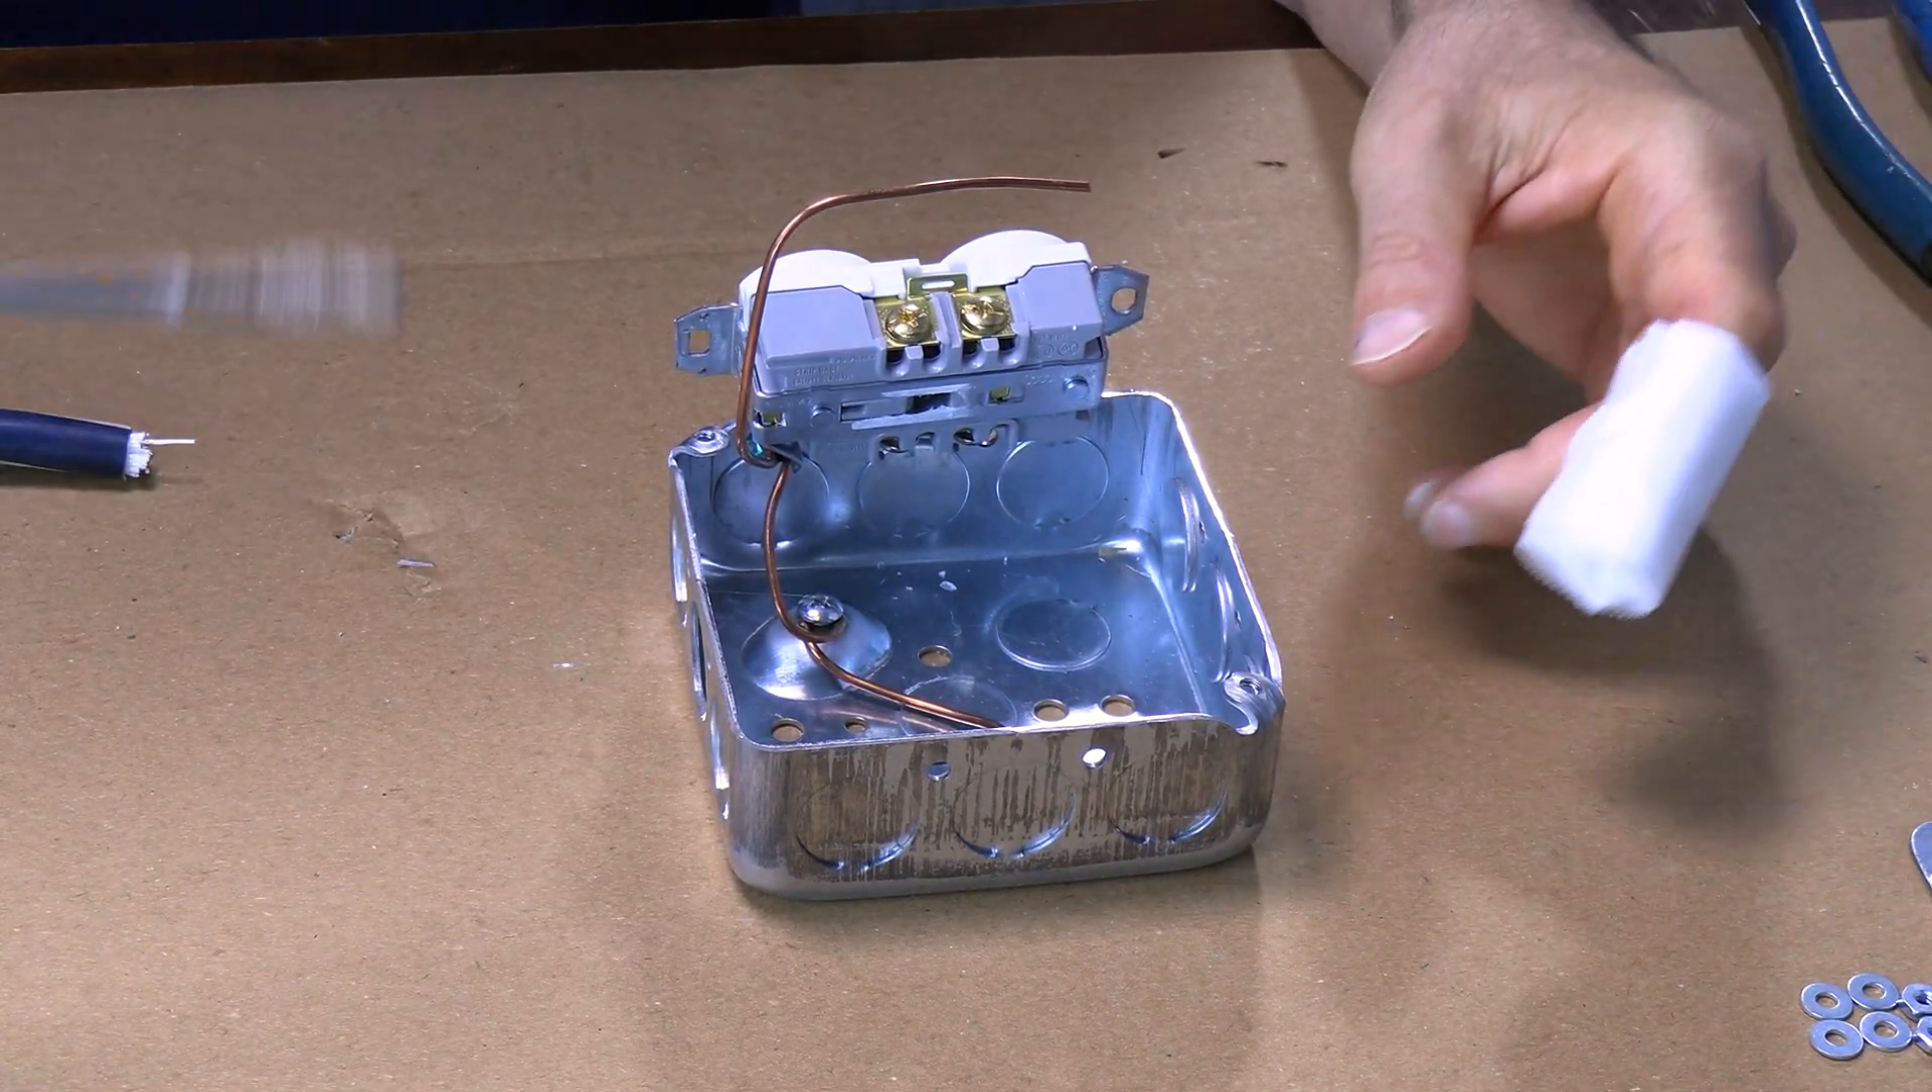I've got a piece of ground wire looped around the ground screw in the box right there.